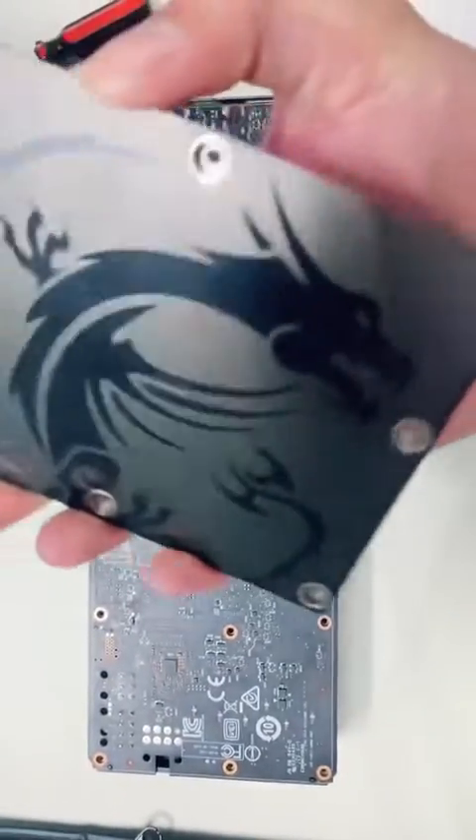So the back plate is off.